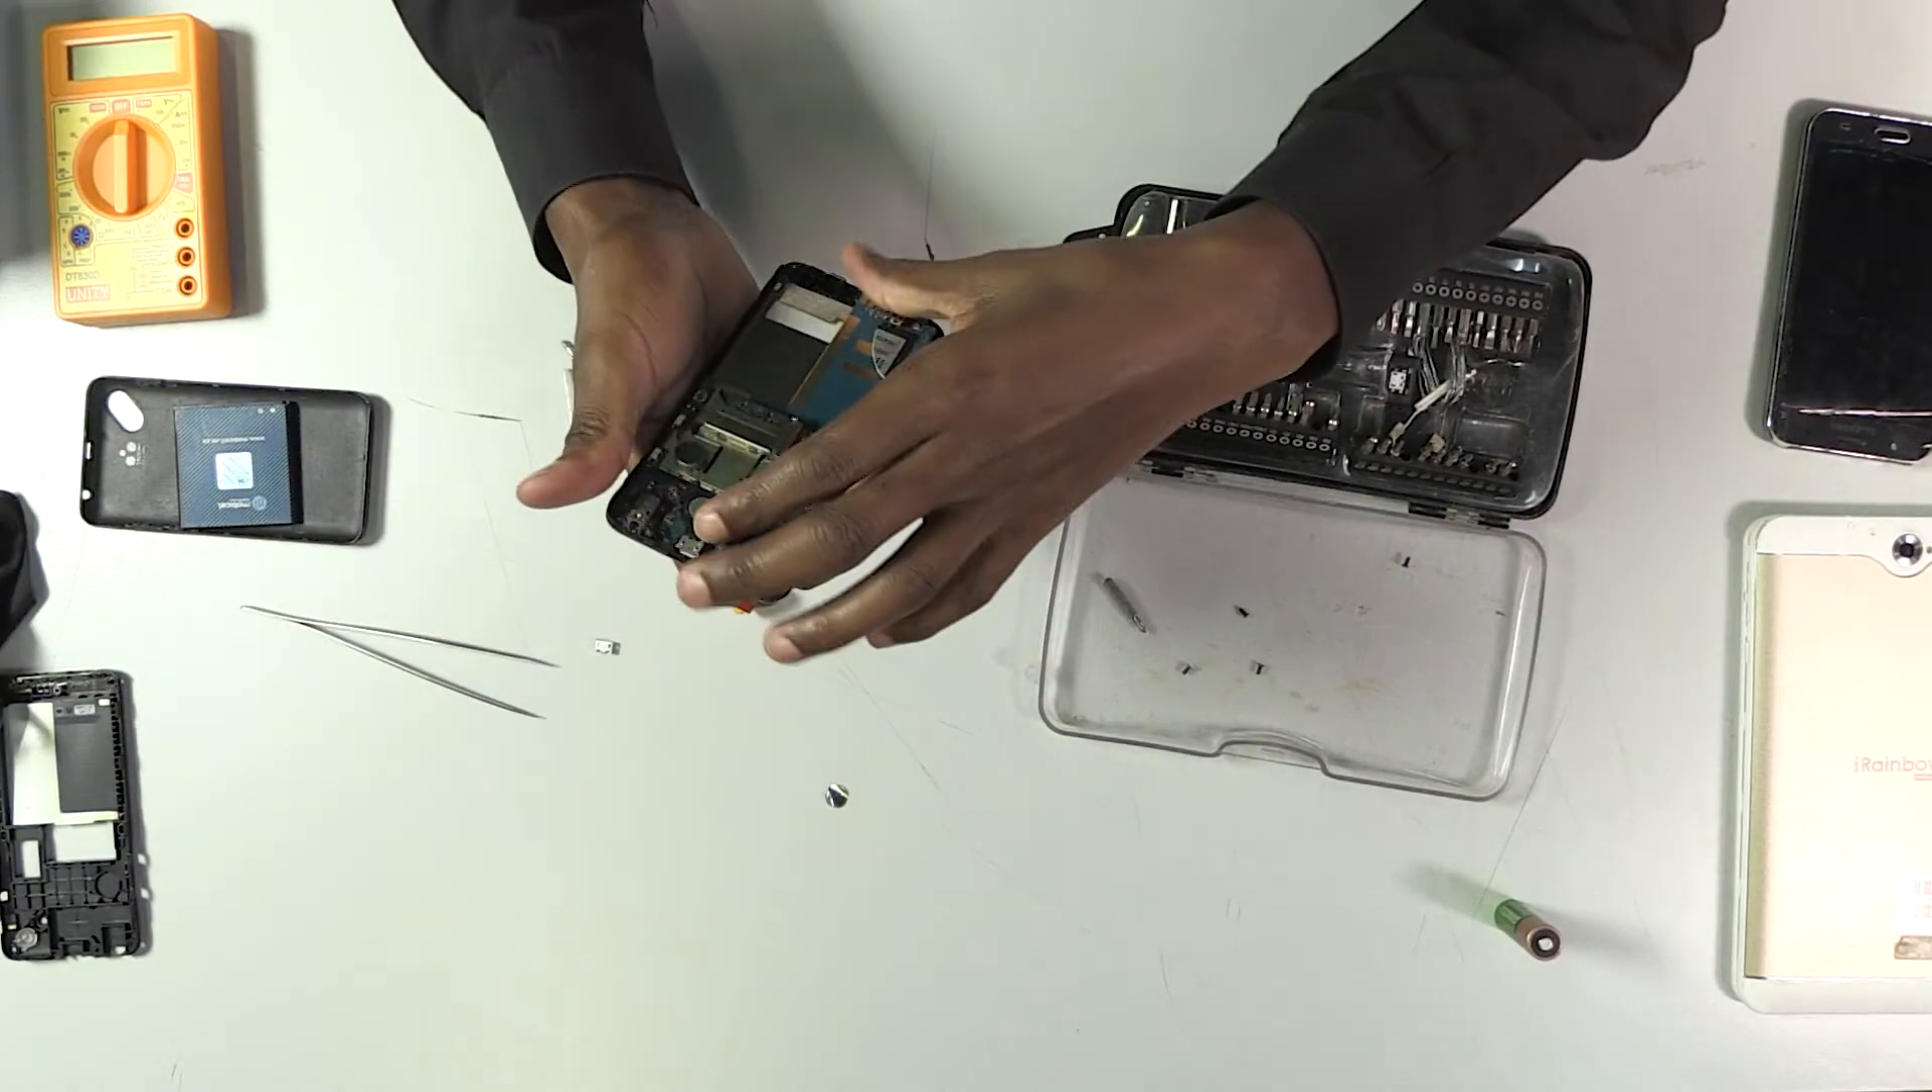Okay, now the back cover is out.